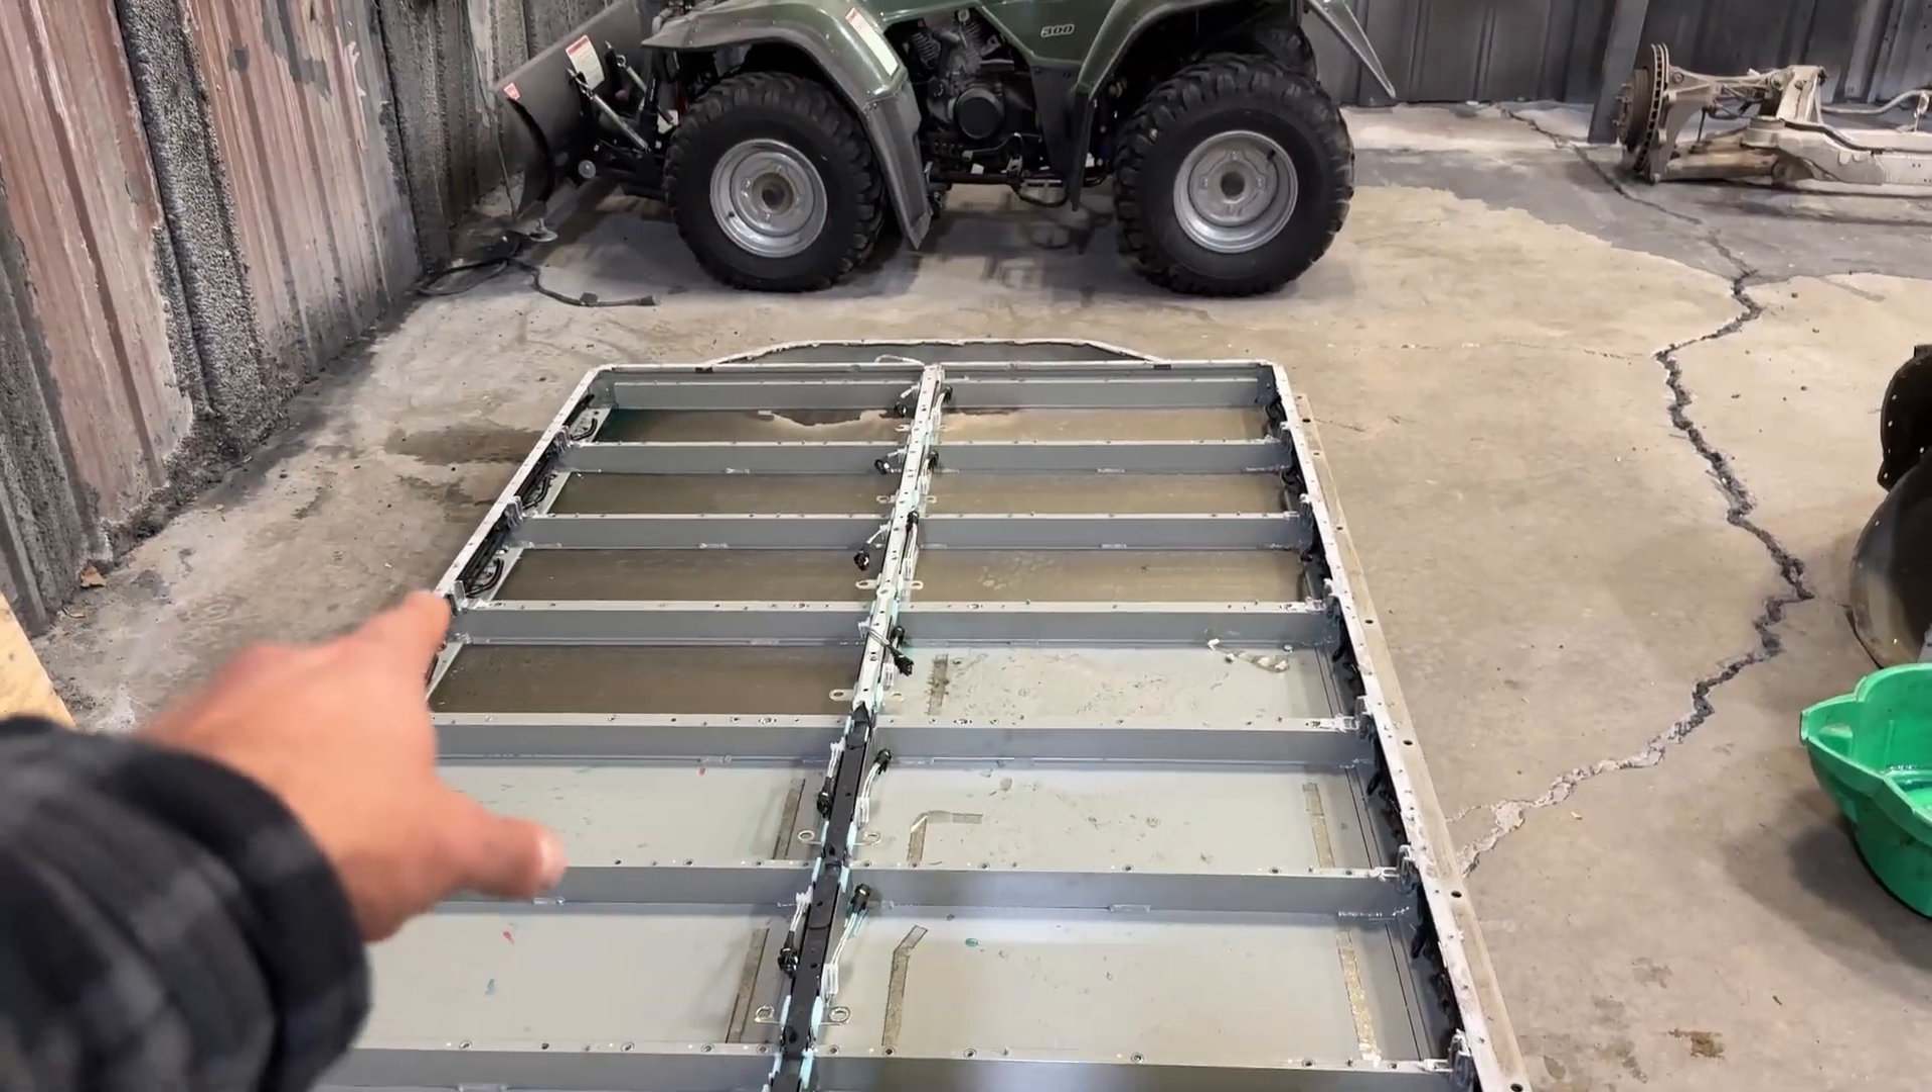So let's take a look at what's left of the battery. You can see it's completely gutted.